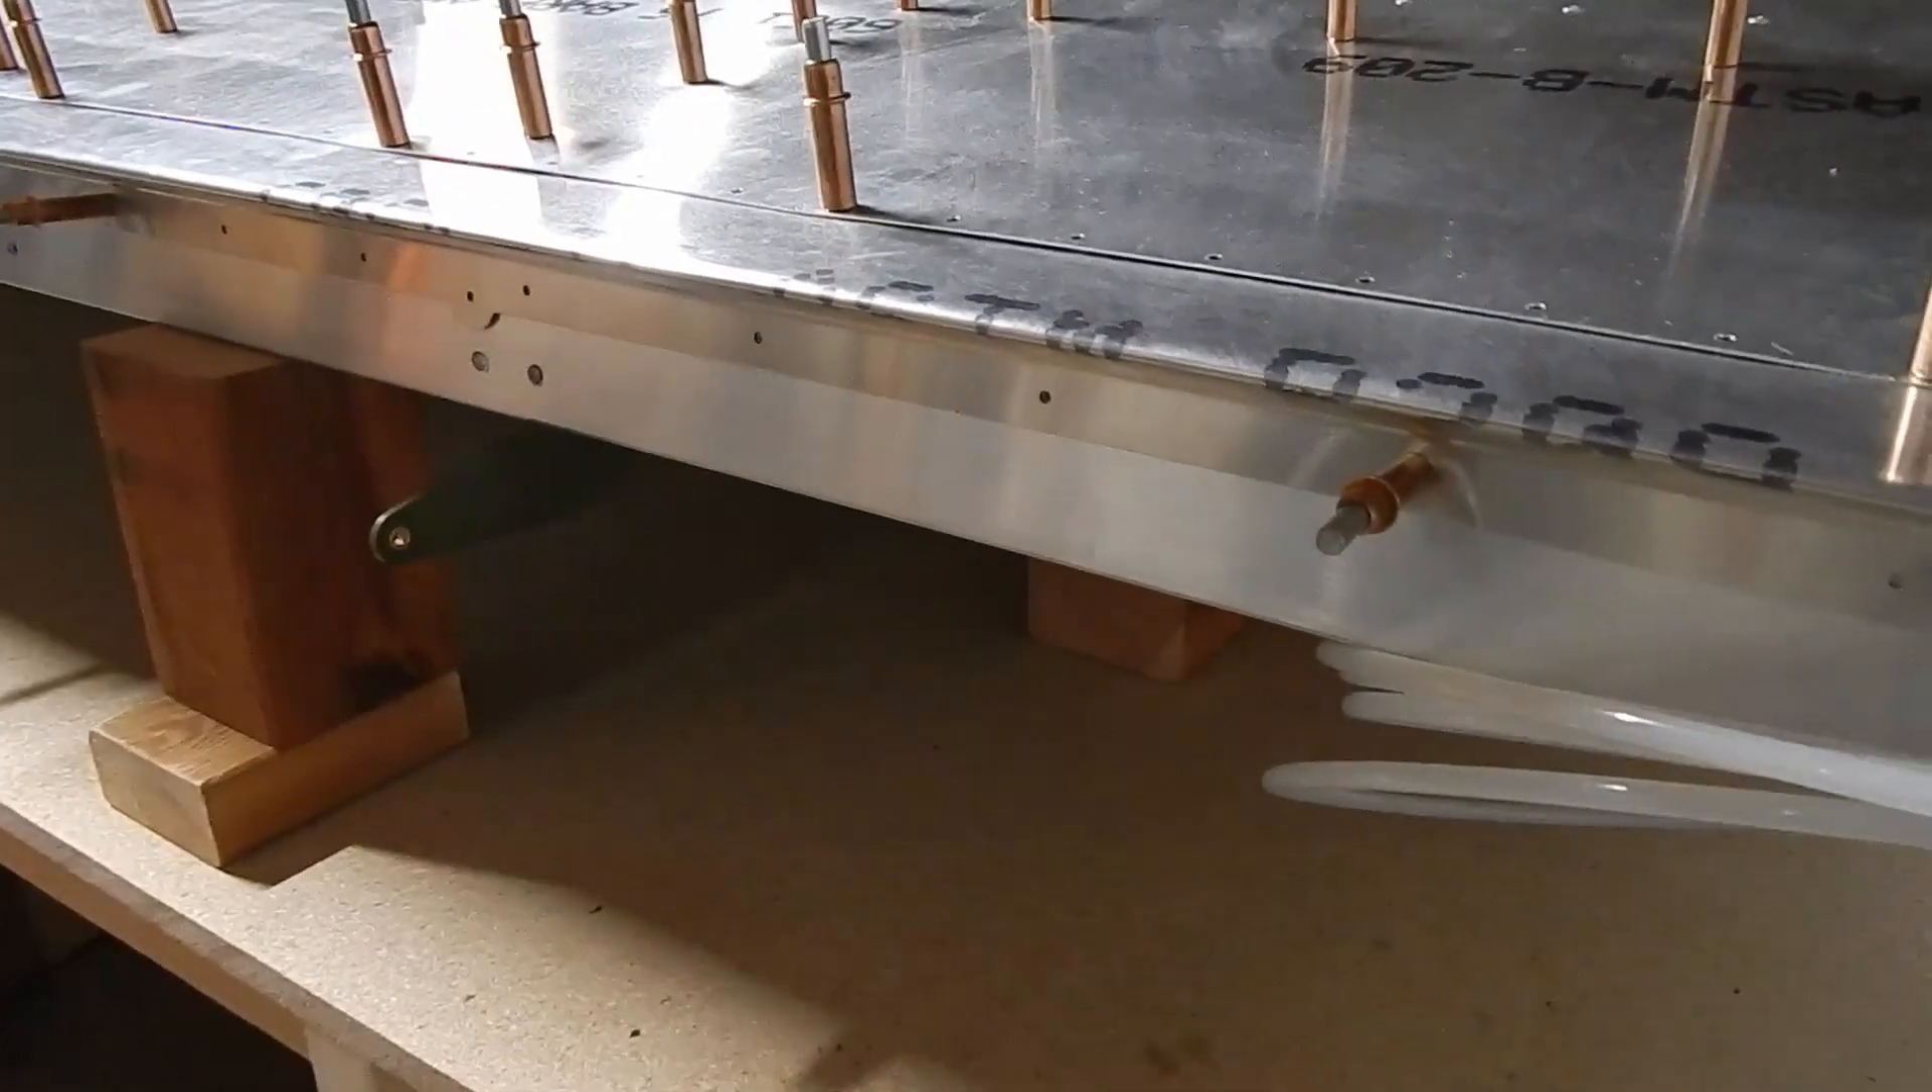The one thing I noticed is that these clecos are protruding out so I can't attach the flap and aileron.